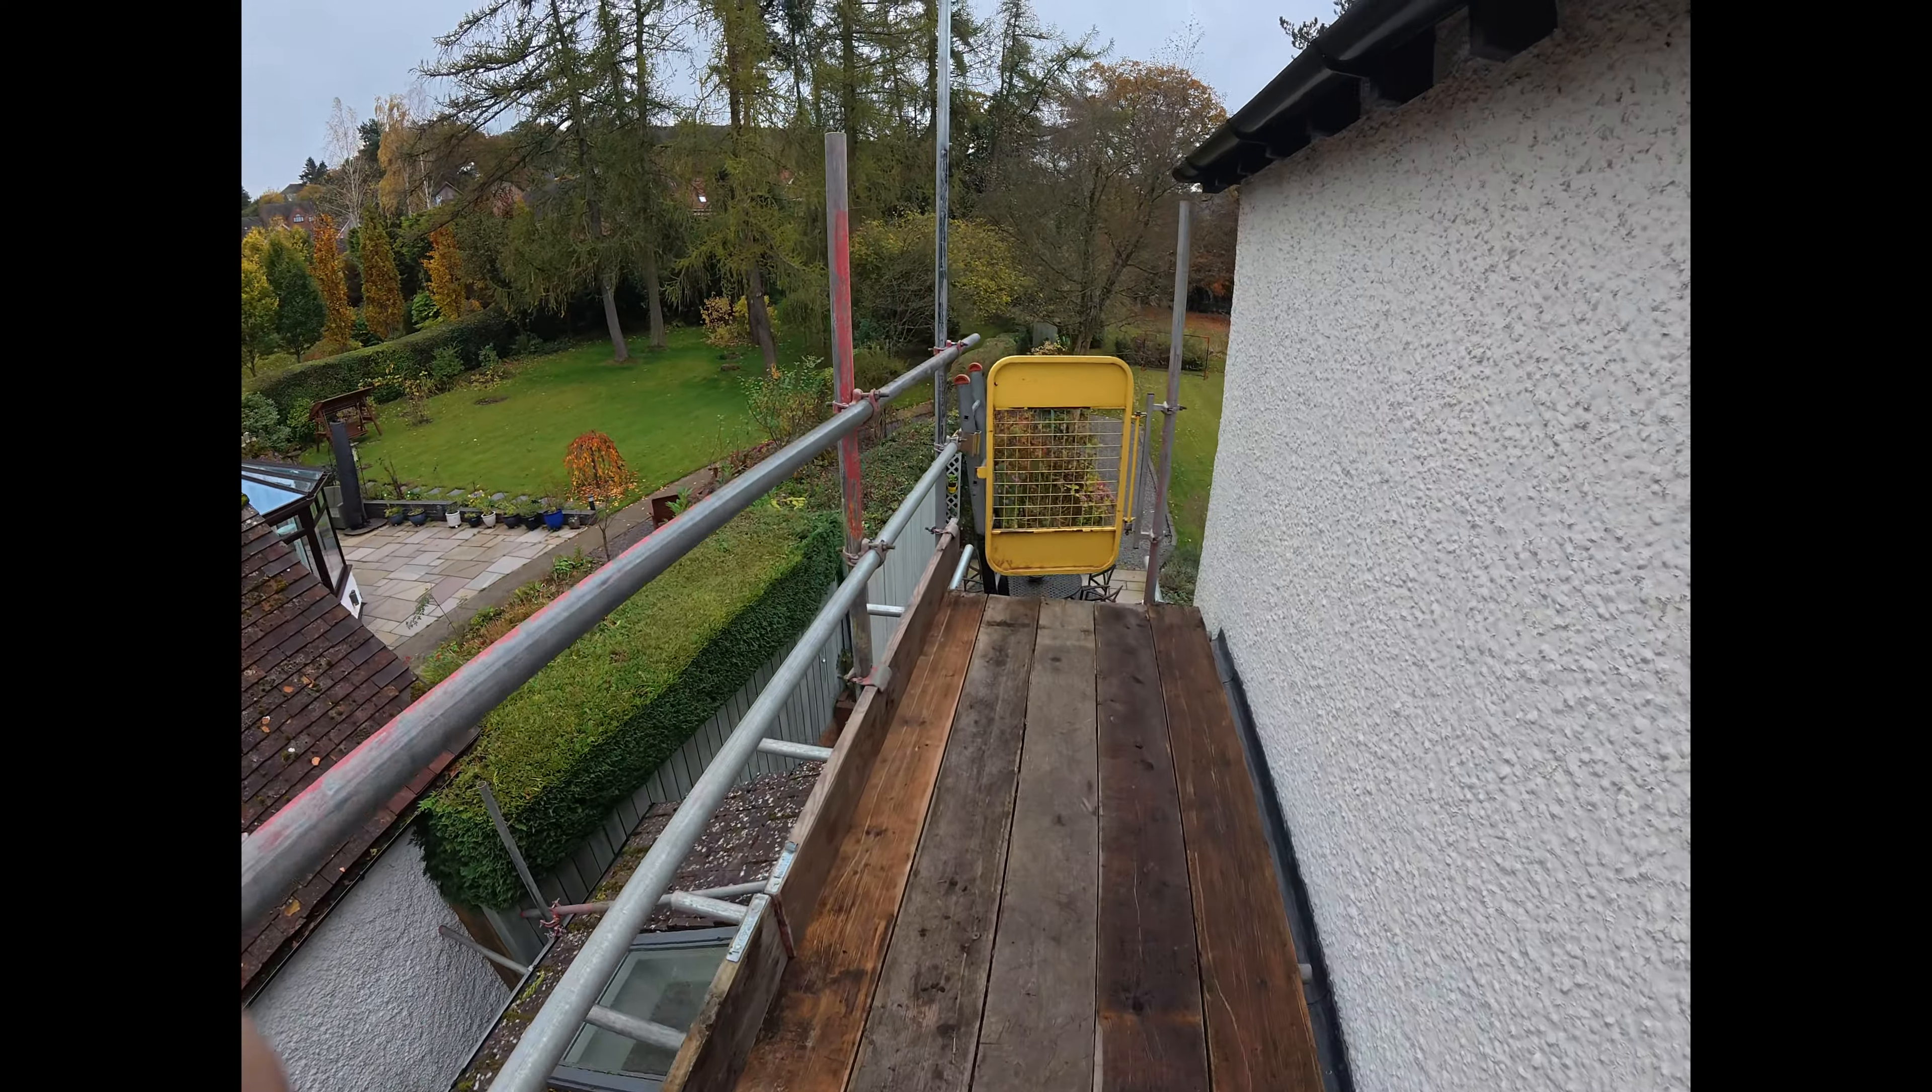There we go. All finished. Boards all on.